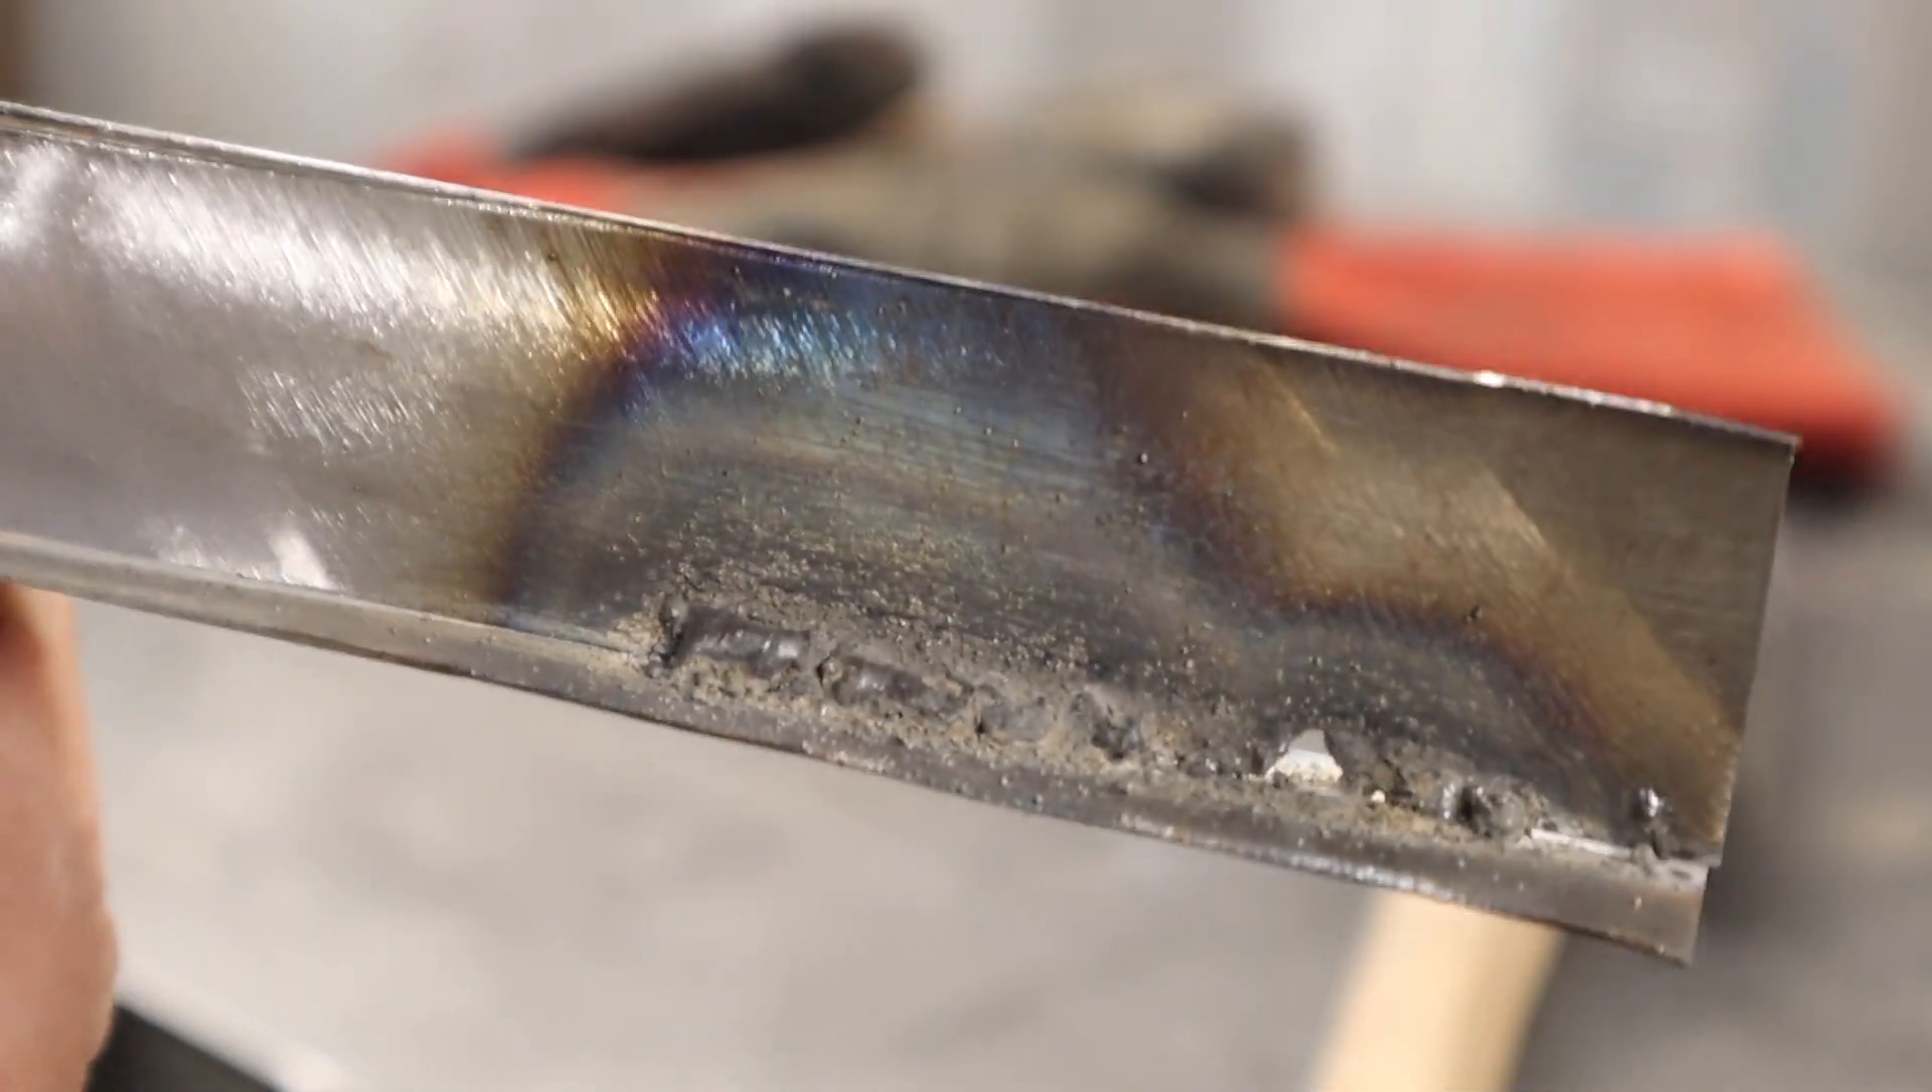These two pieces are welded together although it is horribly ugly but anyway let me go ahead and get this switched over to a different machine and we'll give it another try.